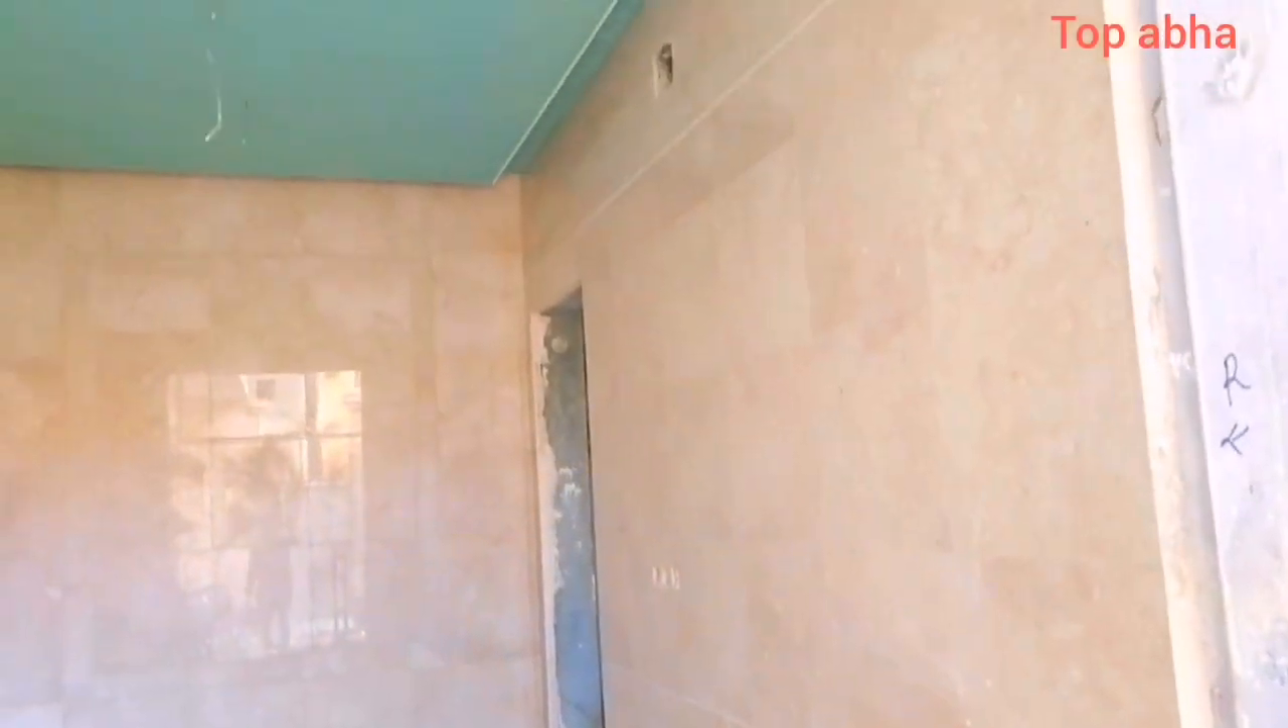तो यह लग चुका है हमारा दो सेंटी वाला रुखाम।